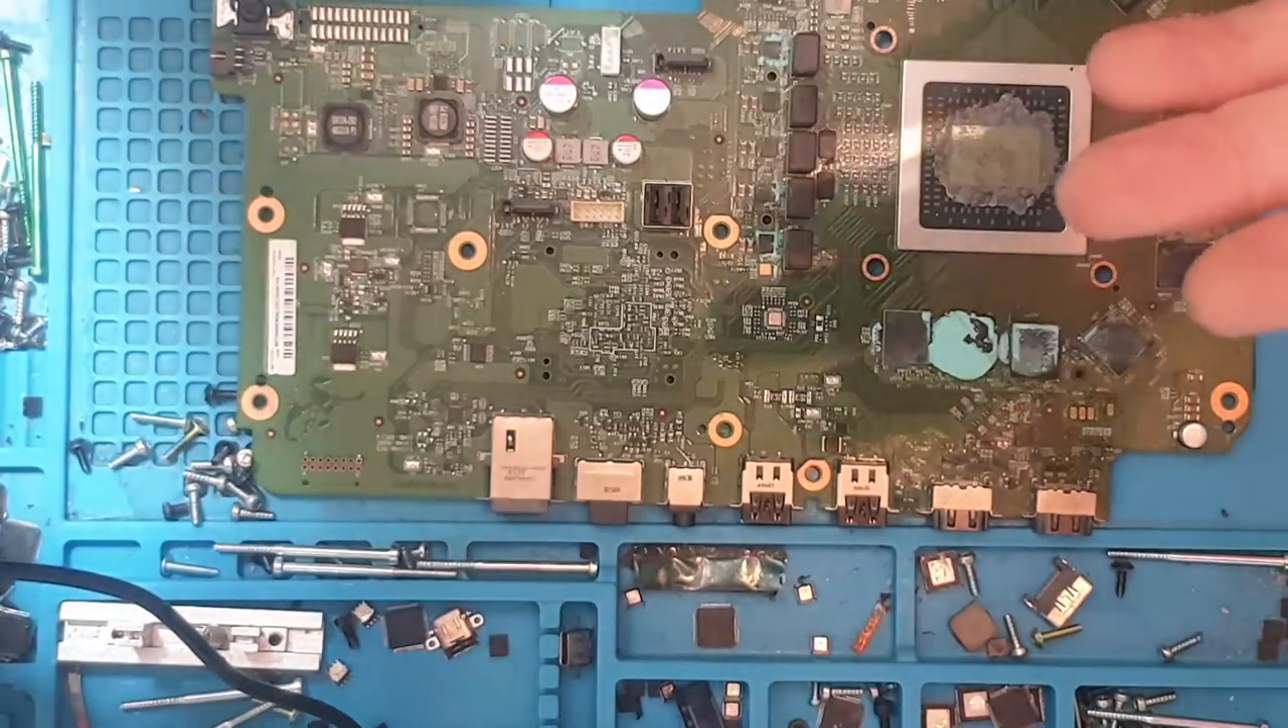So i've taken the console completely apart taken the board out.